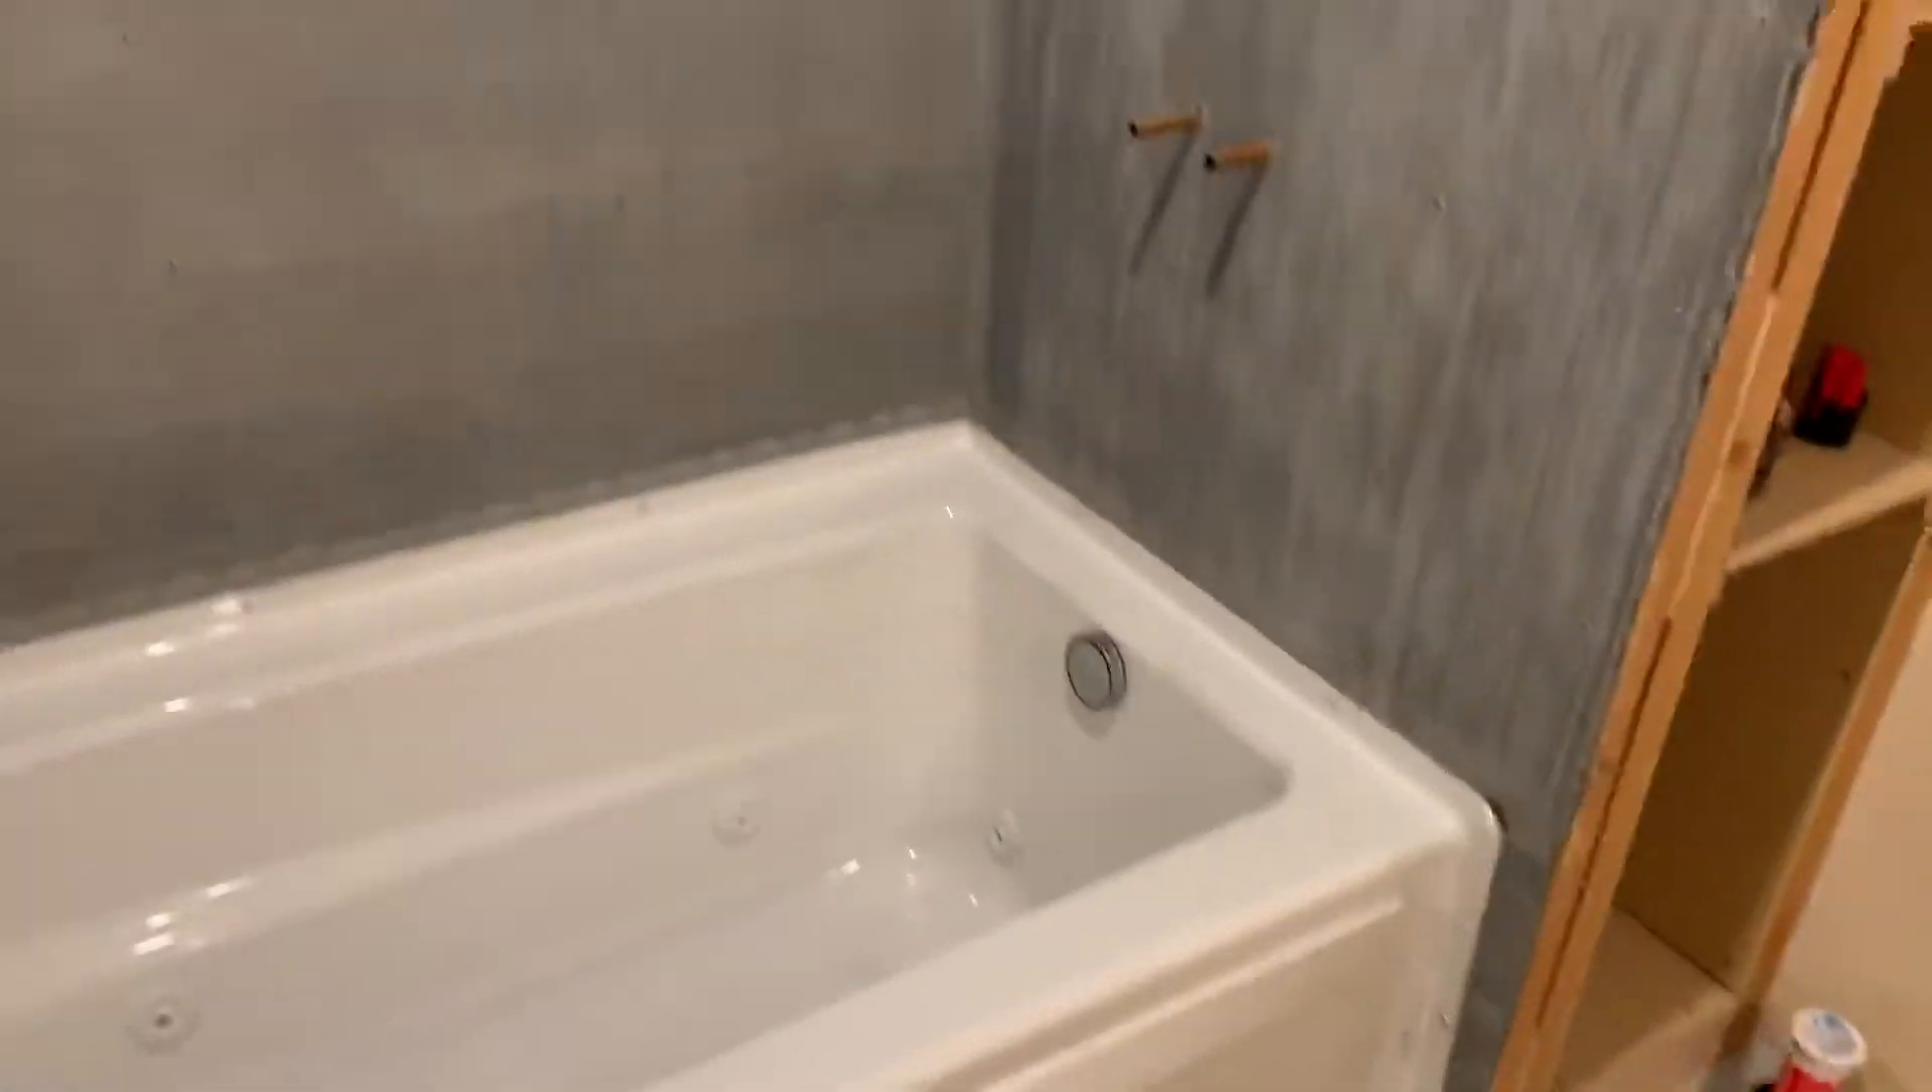I've obviously got the tub in, the whirlpool tub, all the concrete or backerboard around the tub starting to look good.